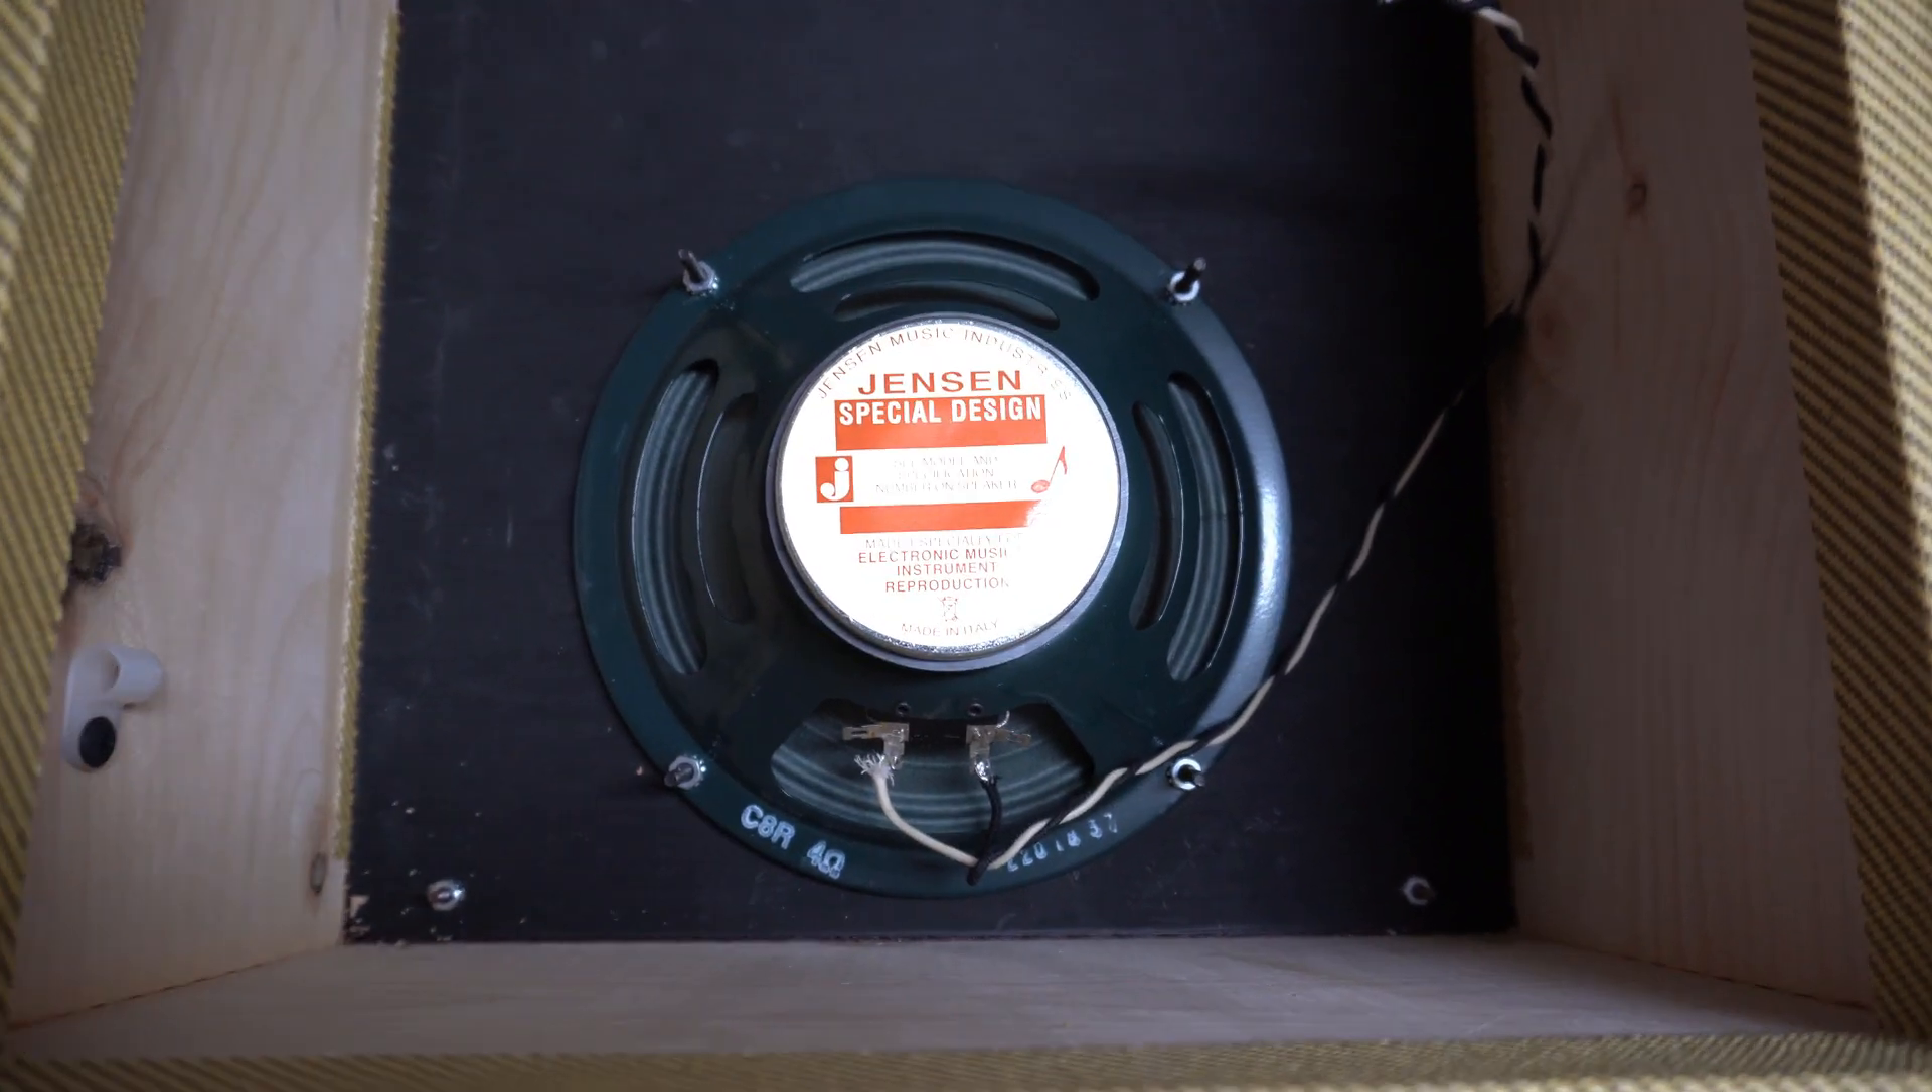Here we go we got the speaker fully installed in the speaker box.